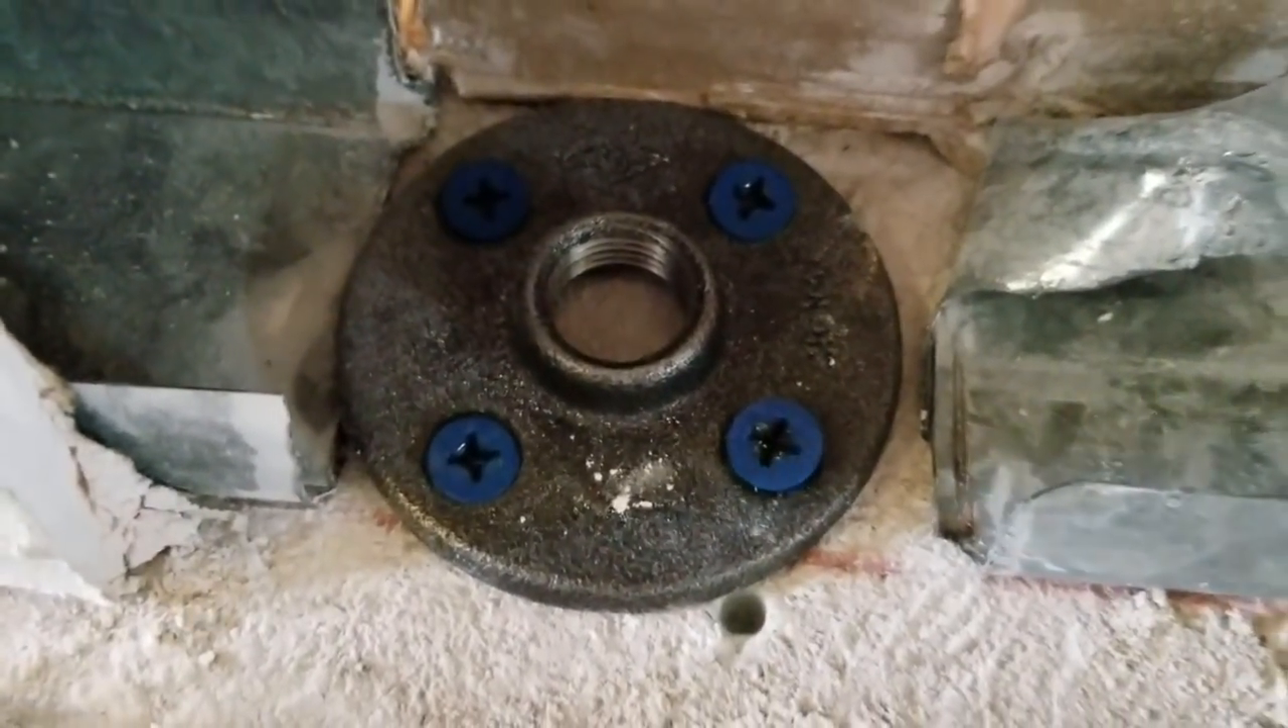All right, so there's our four Tapcons in place. The base flange is now secure.